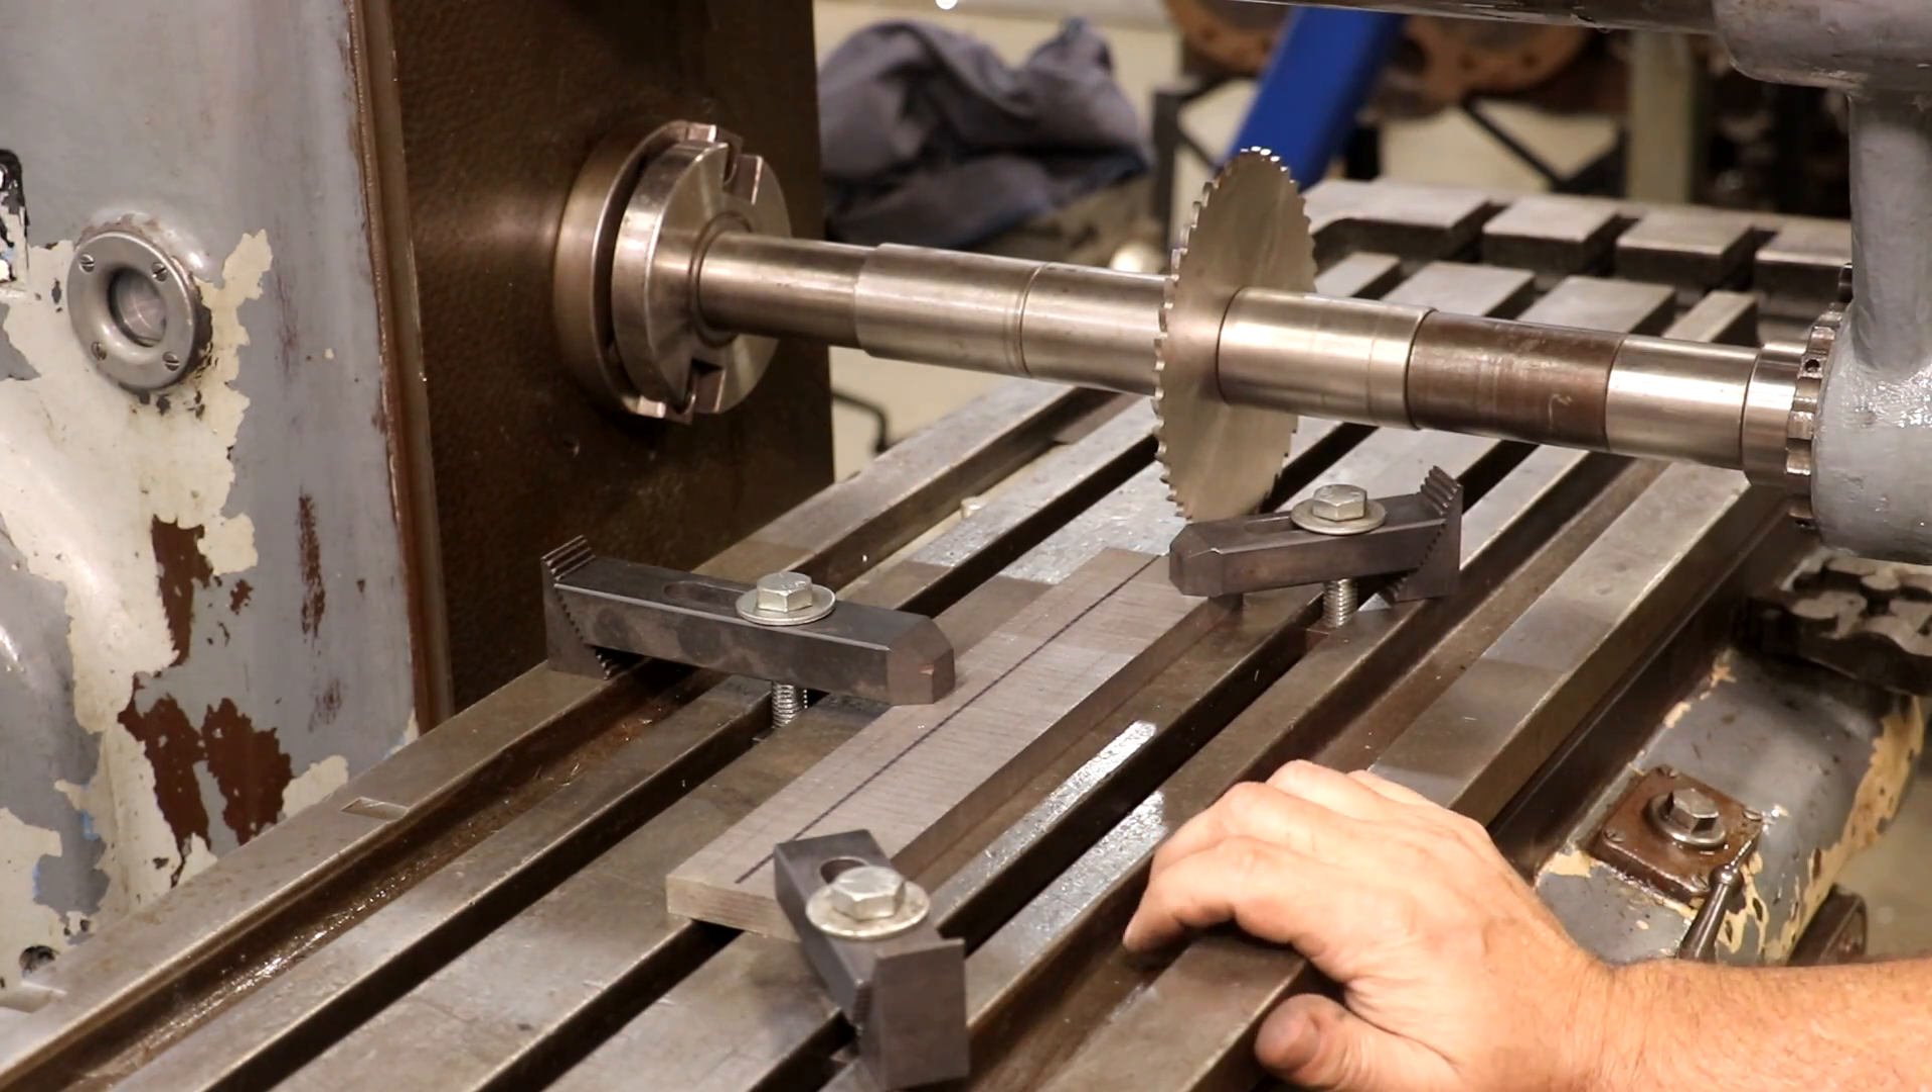Now, as far as my work goes, I've got it clamped down to the table.